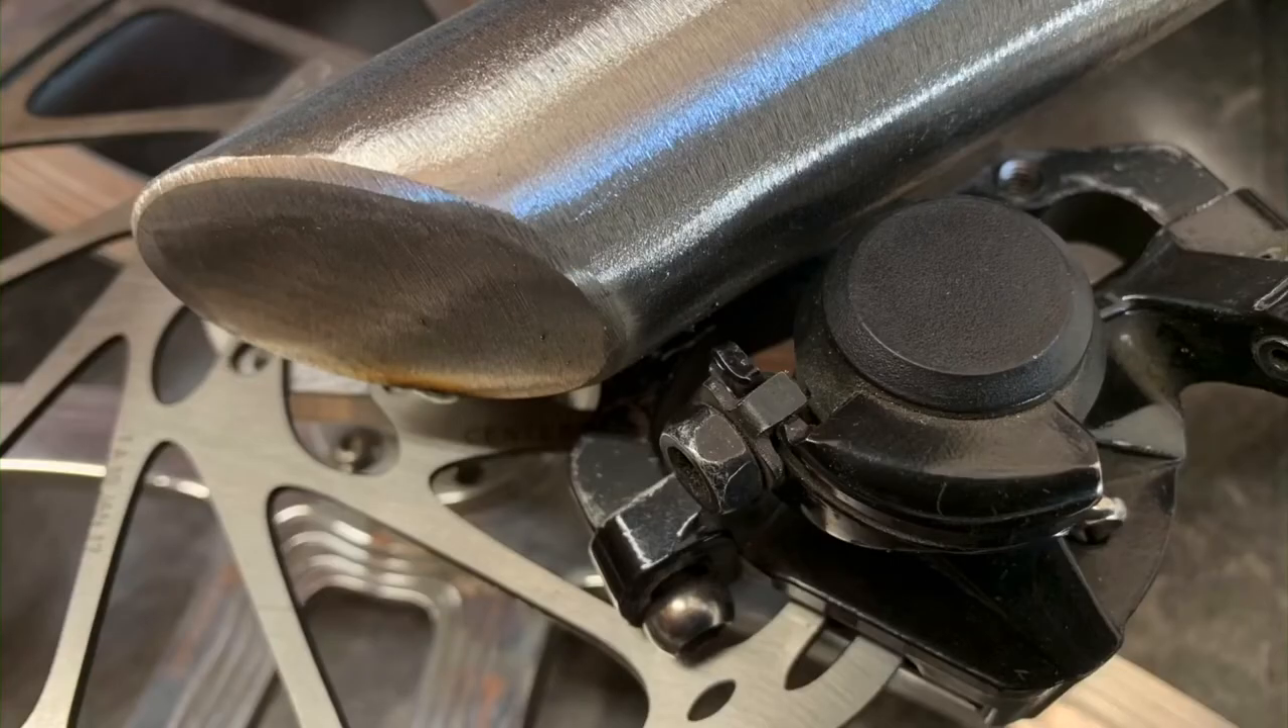So the left side mount locked up against a 180 rotor, showing the caliper being too close to the fork tube.